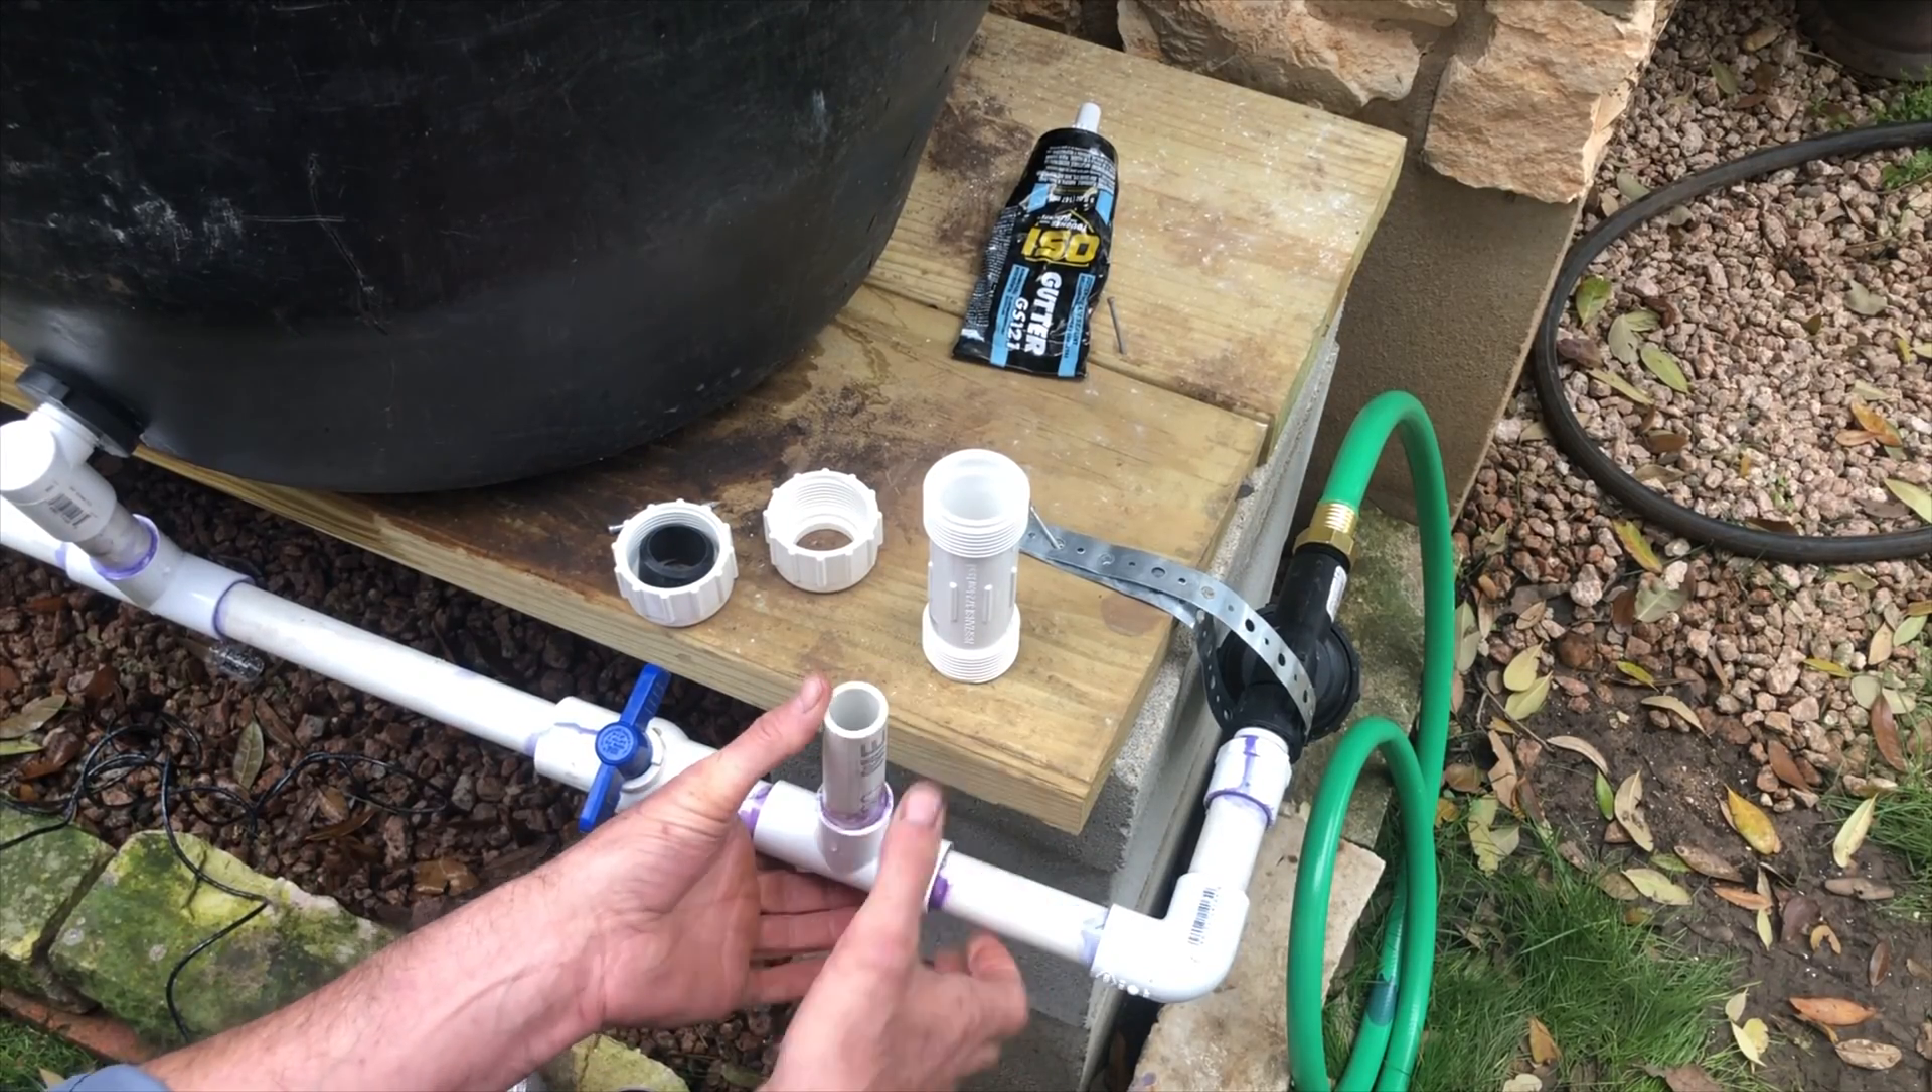Now in this example I already have the tee installed in my line.